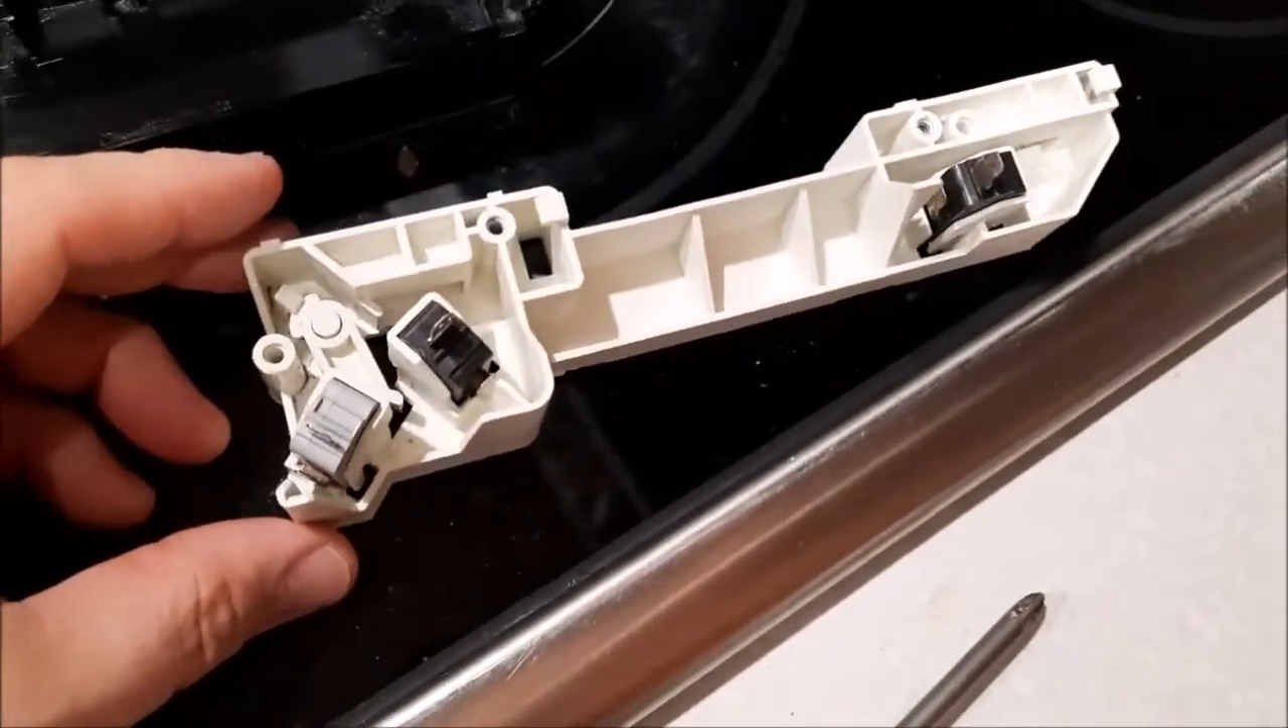So here's the unit that I've gotten out of the door and the three switches.